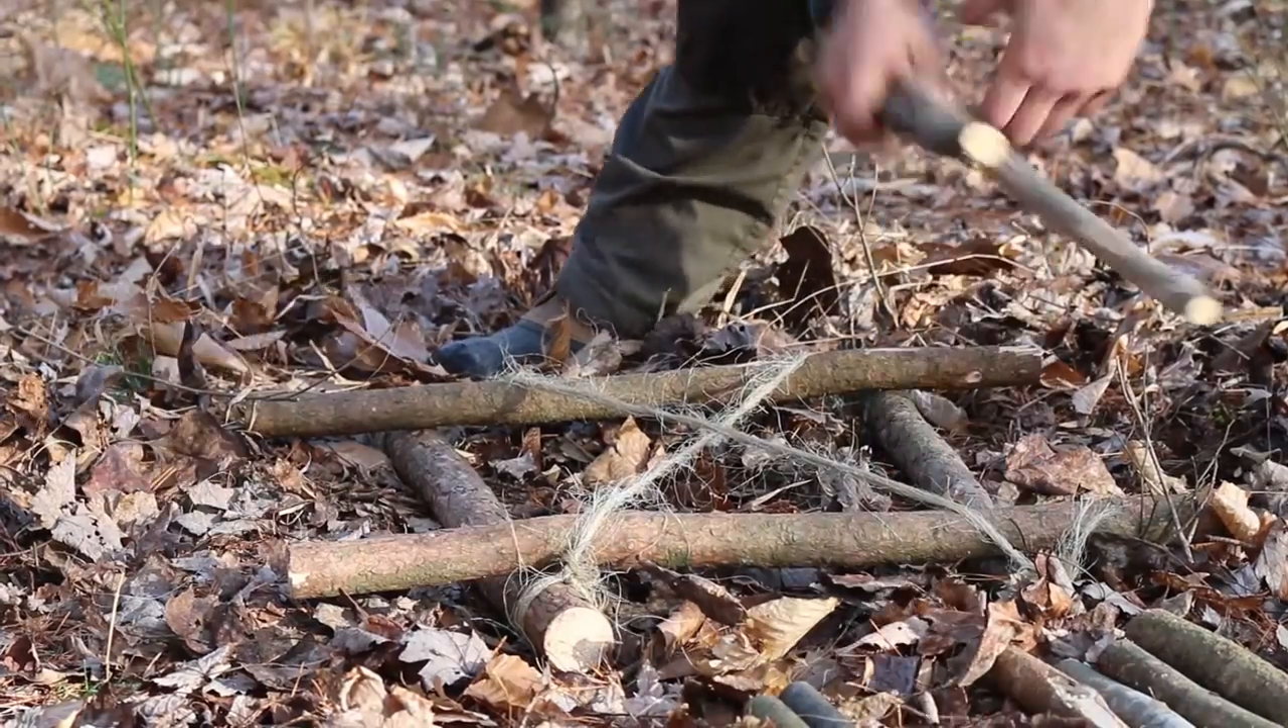So now you can see I've got four sticks in here.